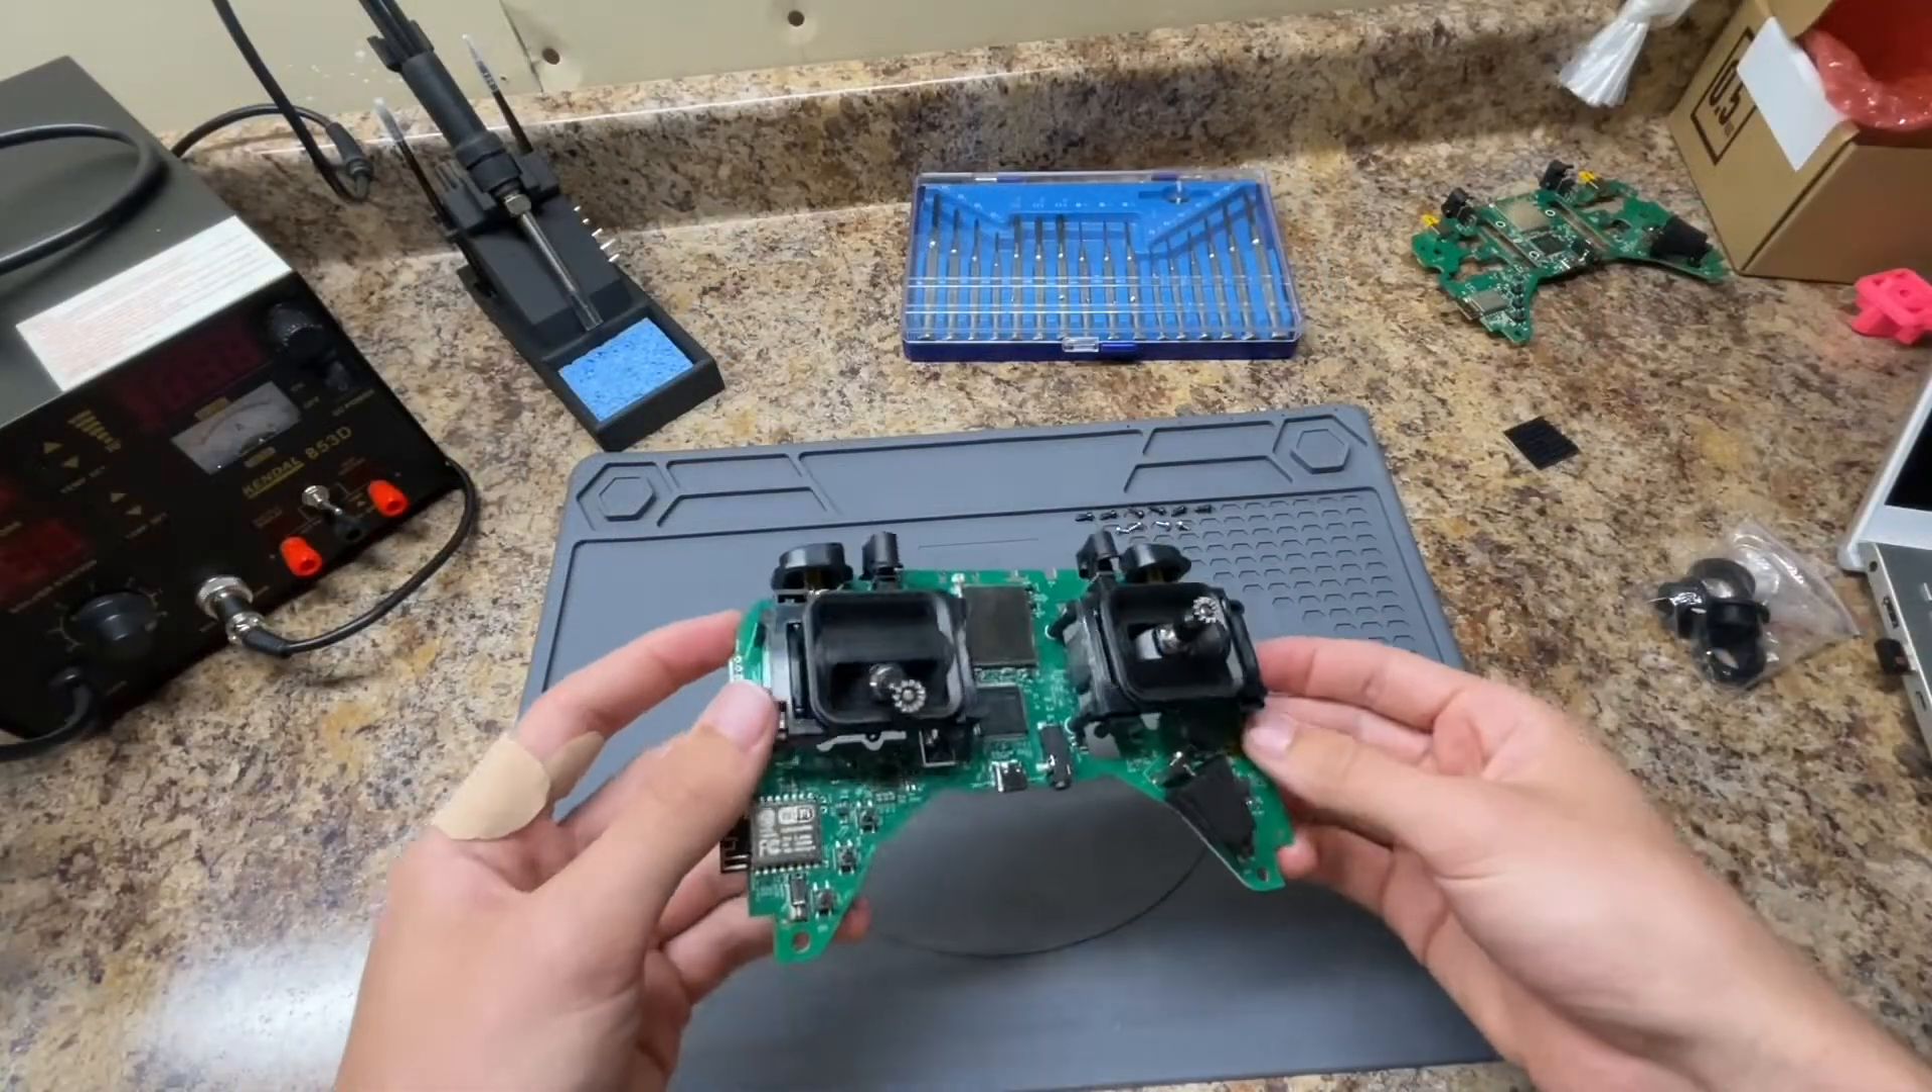So the gimbals are back in place.